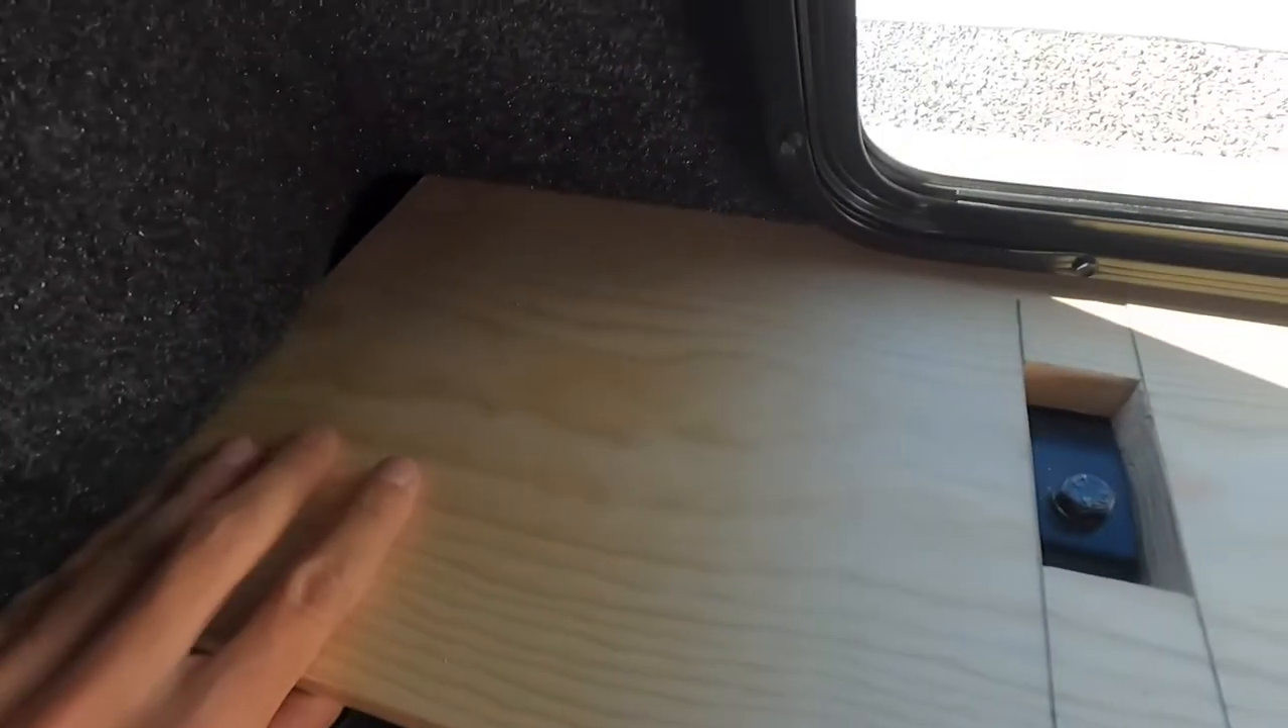So I think we might need to make the hole a little bit bigger. So I made the notch a little bit bigger and now we're sitting in here perfectly.